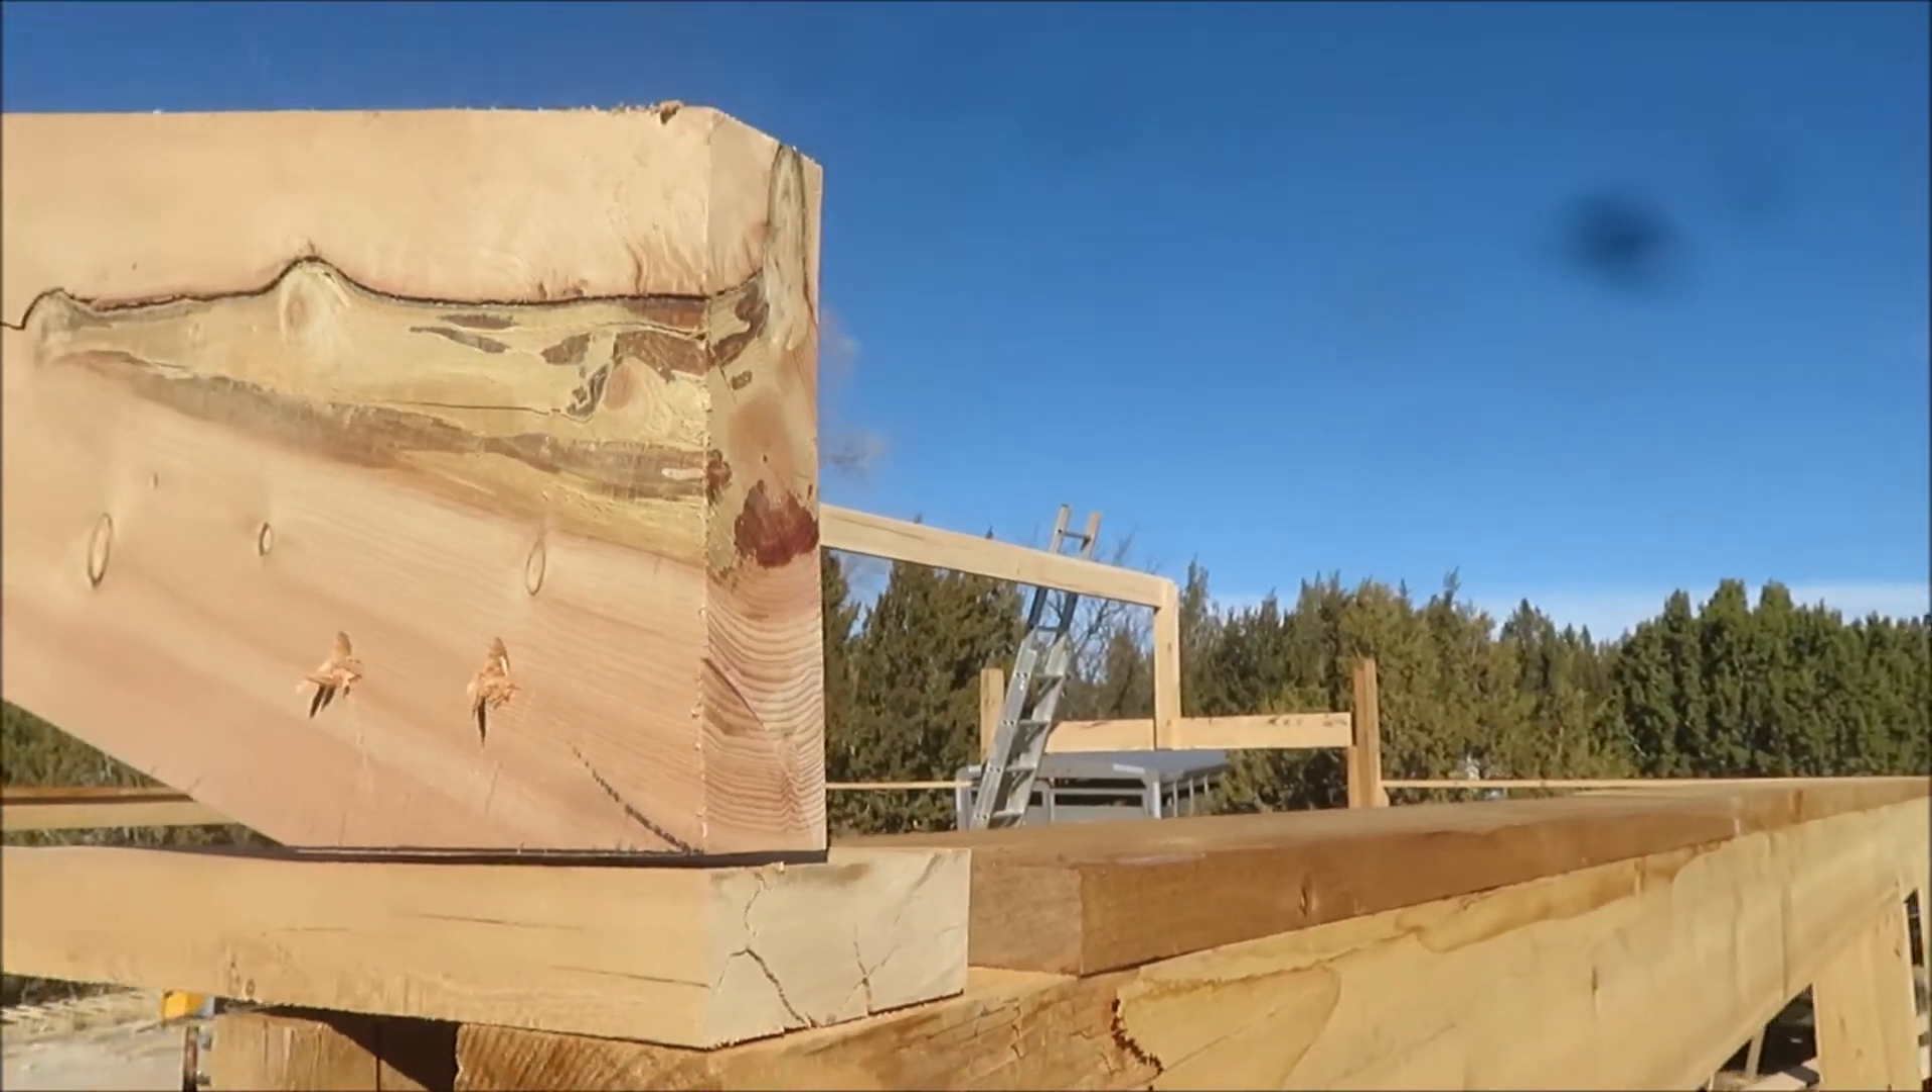We've already got our first rafter up on the southern gable let's take a look at this seat that's a perfect fit.